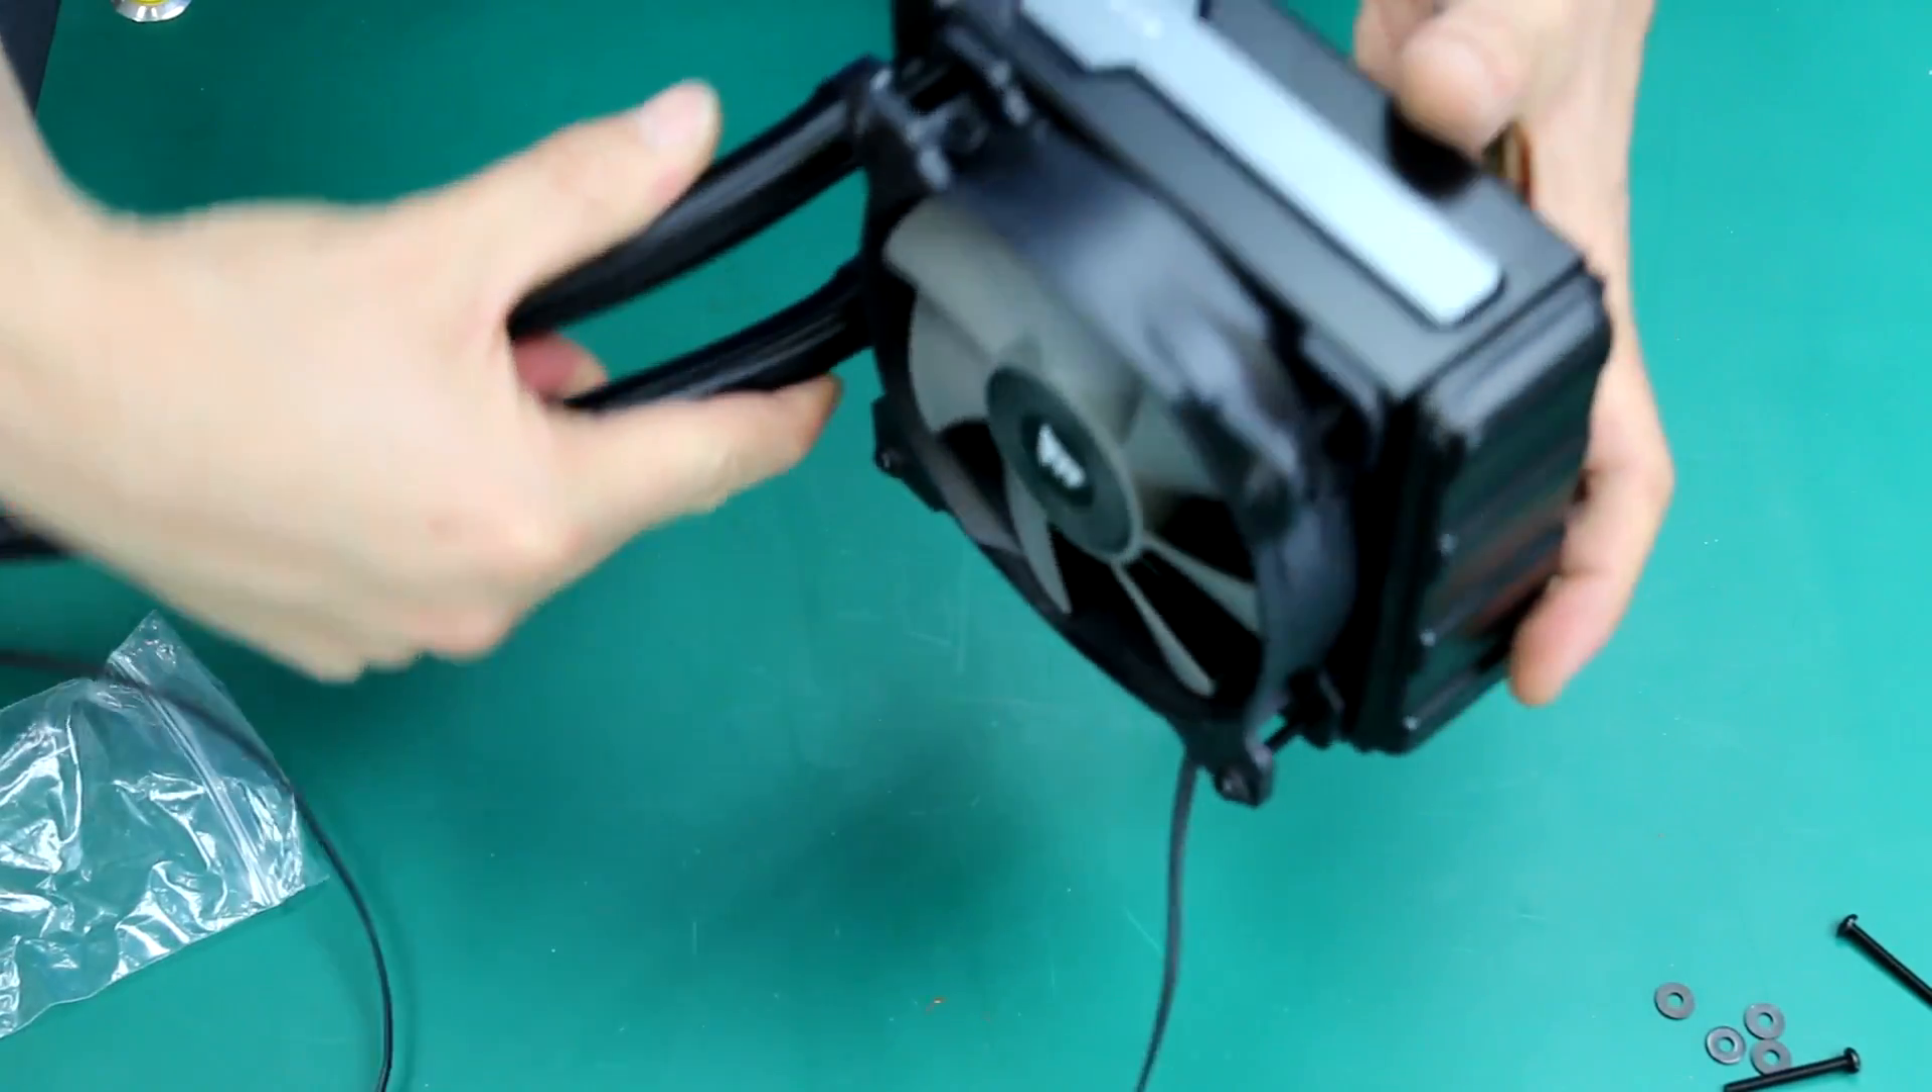Now the fan is in place as you can see. So you can see the fan is installed now.